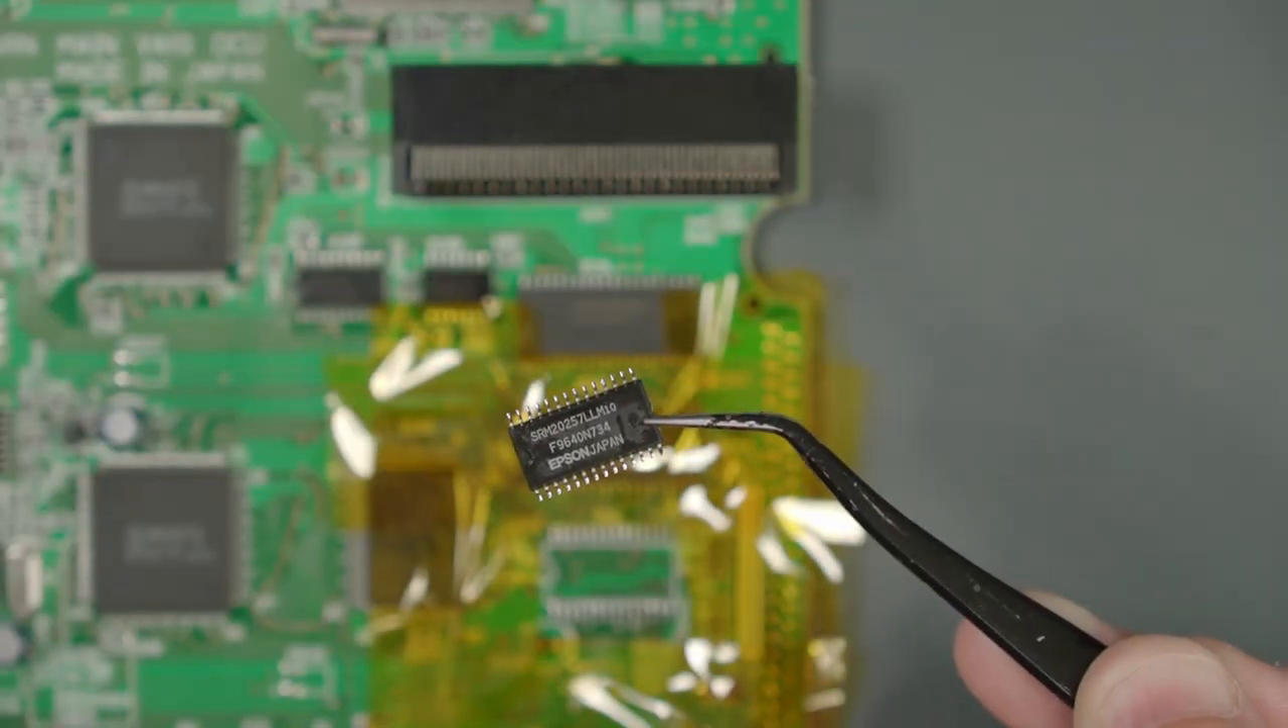Wow, that chip came right off.